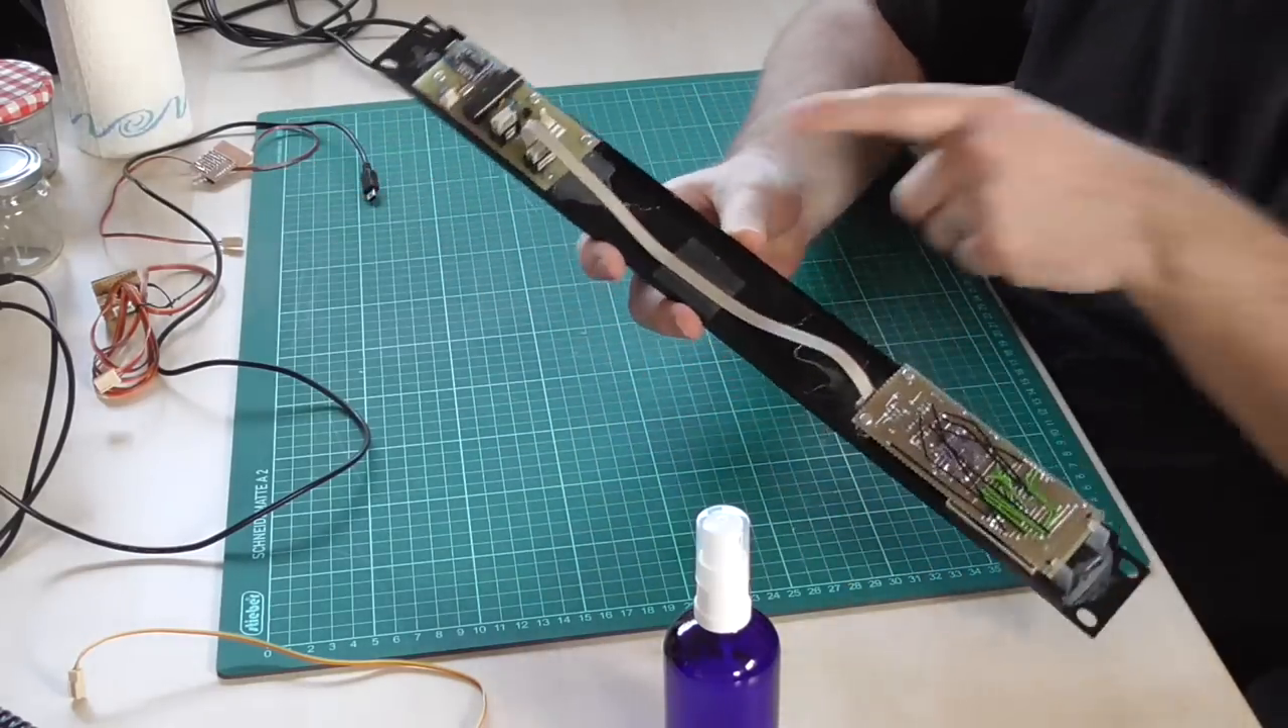Ich habe das kabel für display modul zu haupt platine schon mal verbaut.